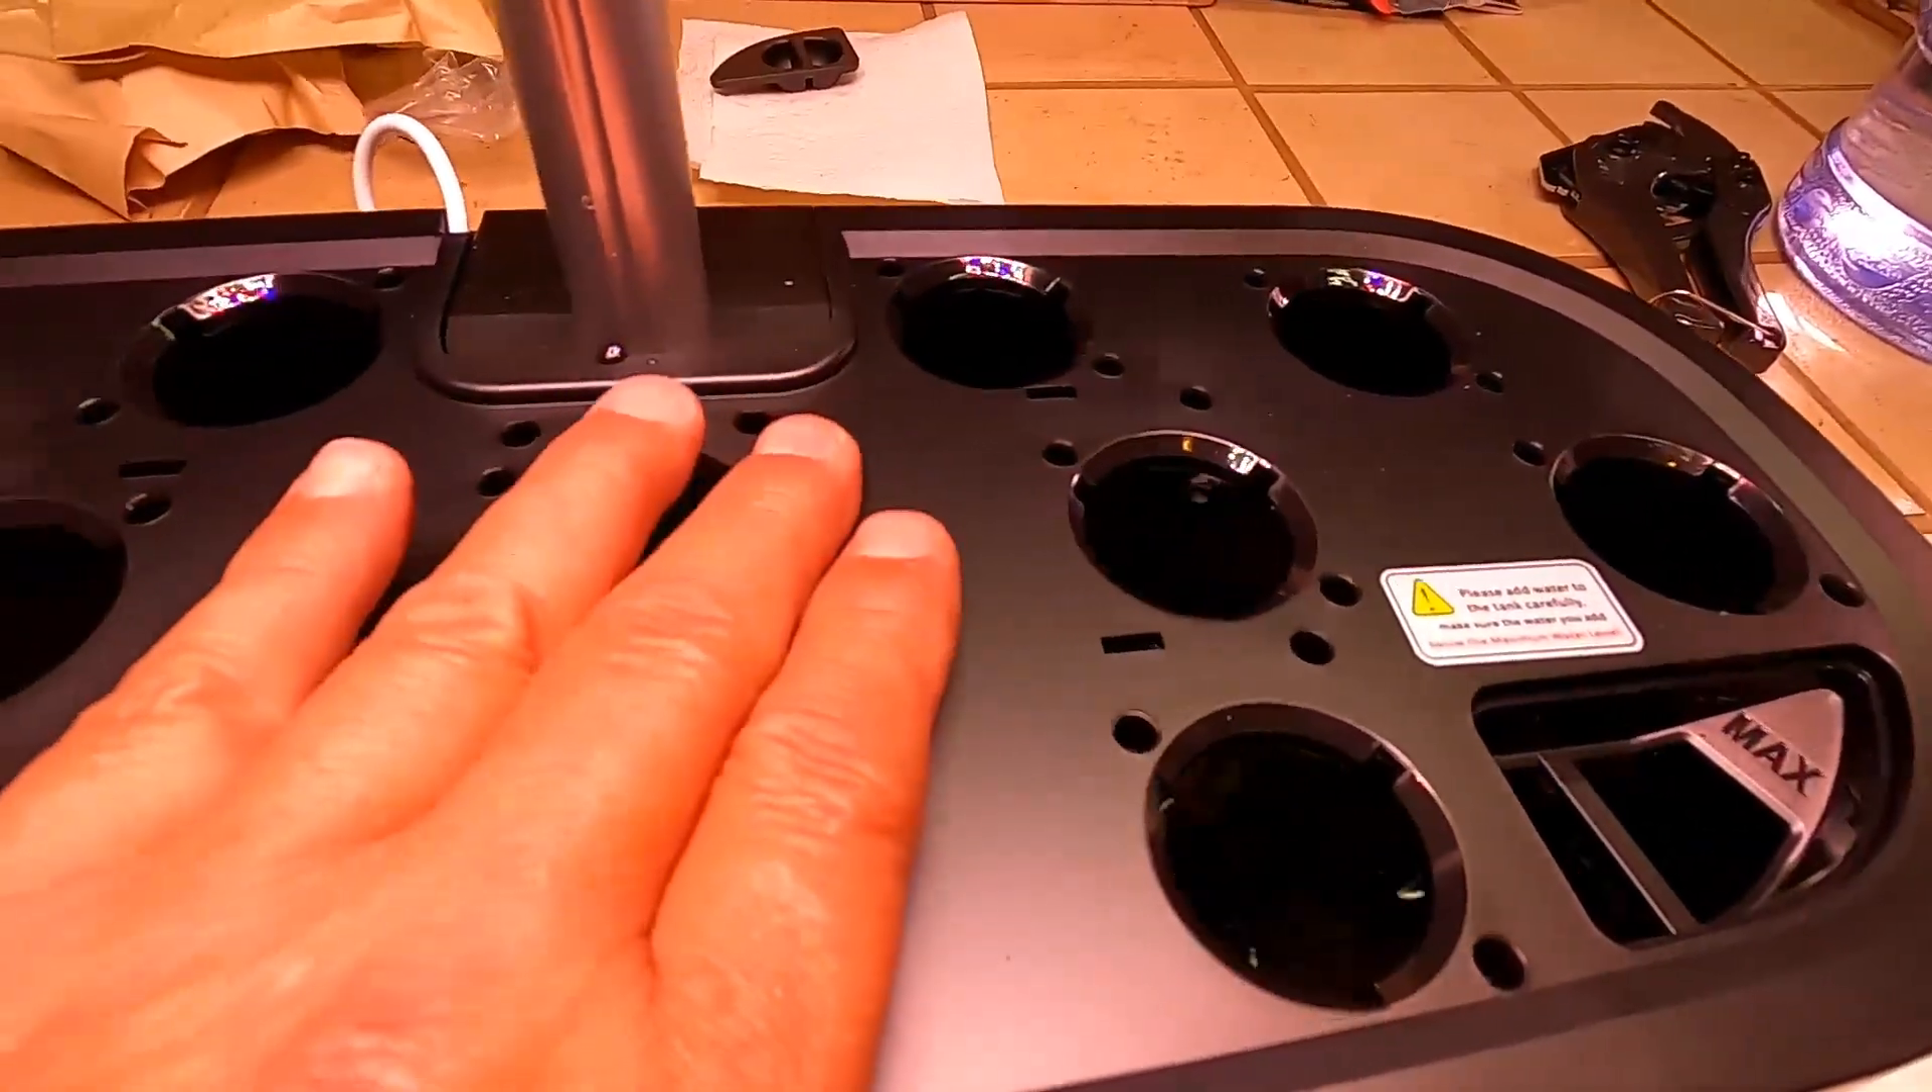Here's a shot of the system with the grow deck on.